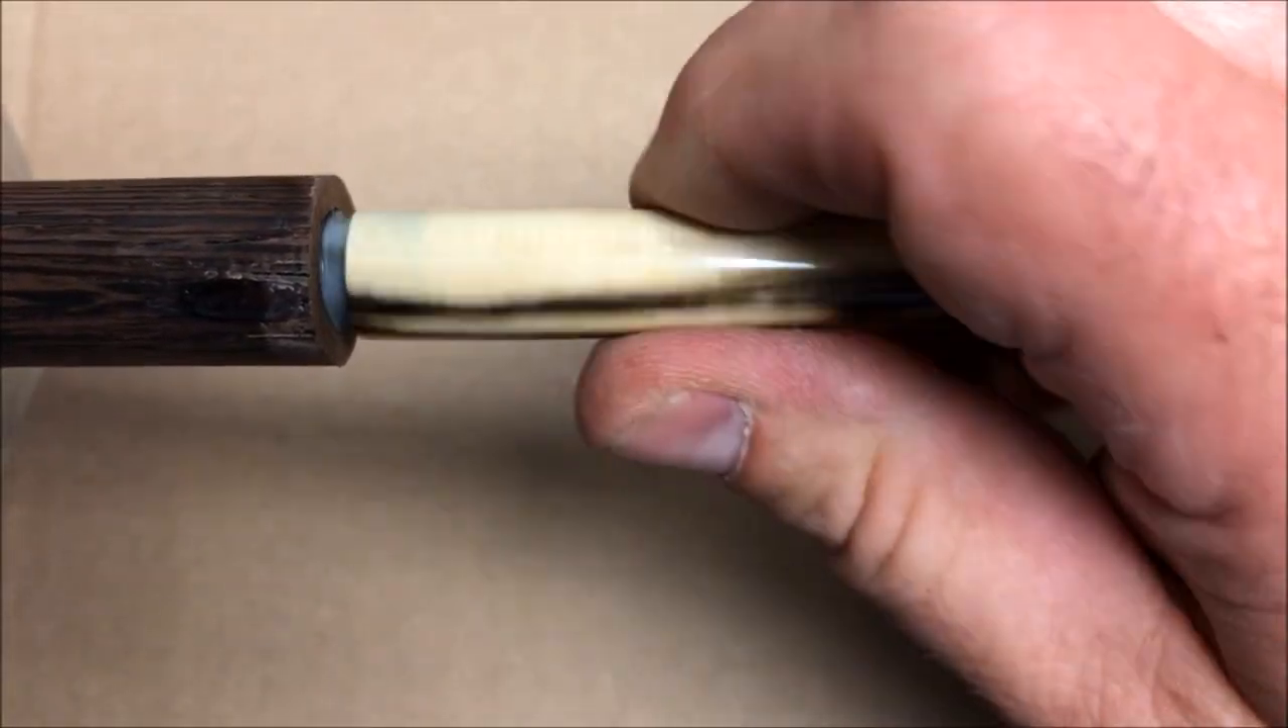I've got the body of my pen threaded into the cap.